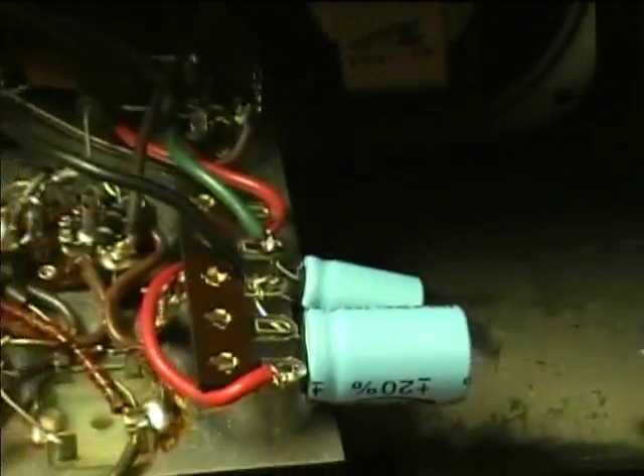Now the new electrolytic capacitors are mounted on the terminal strip, and the wires are connected.